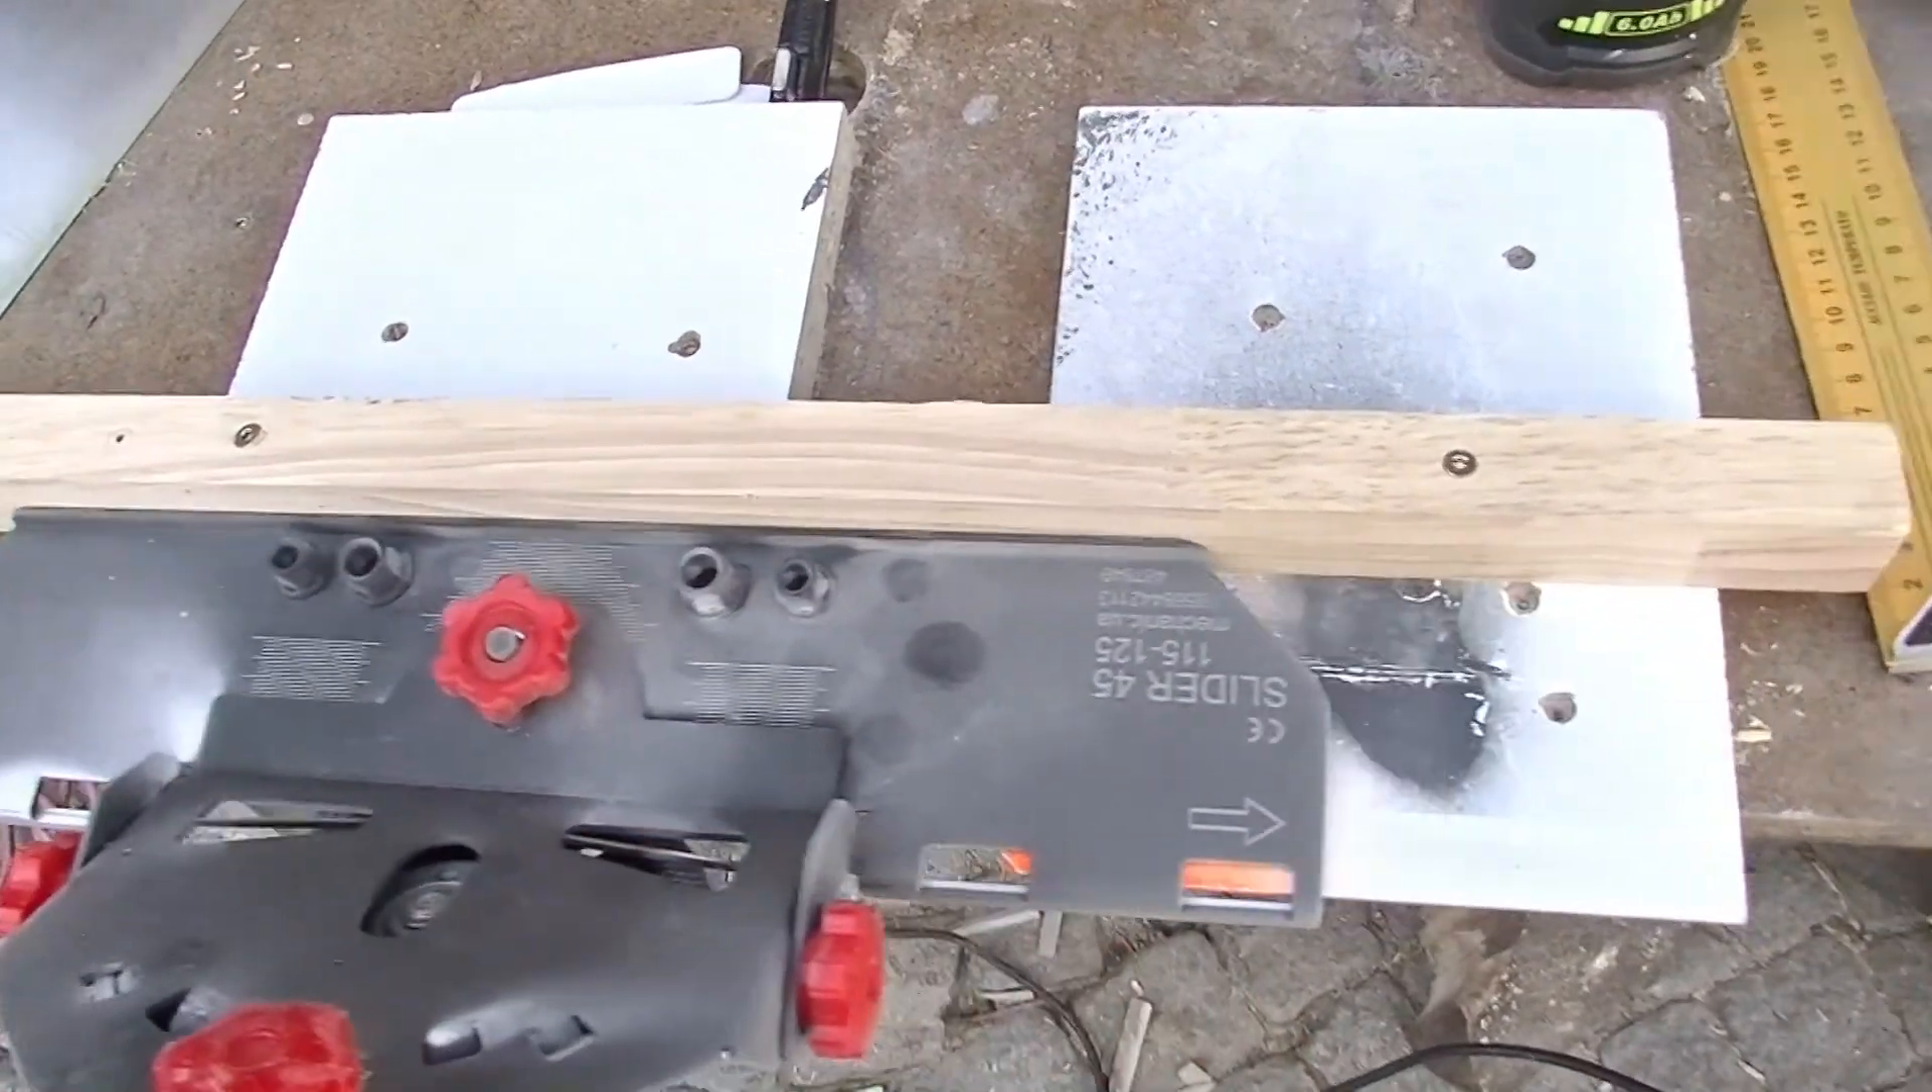Dann habe ich hier ein Holz einfach drauf geschraubt, siehste.